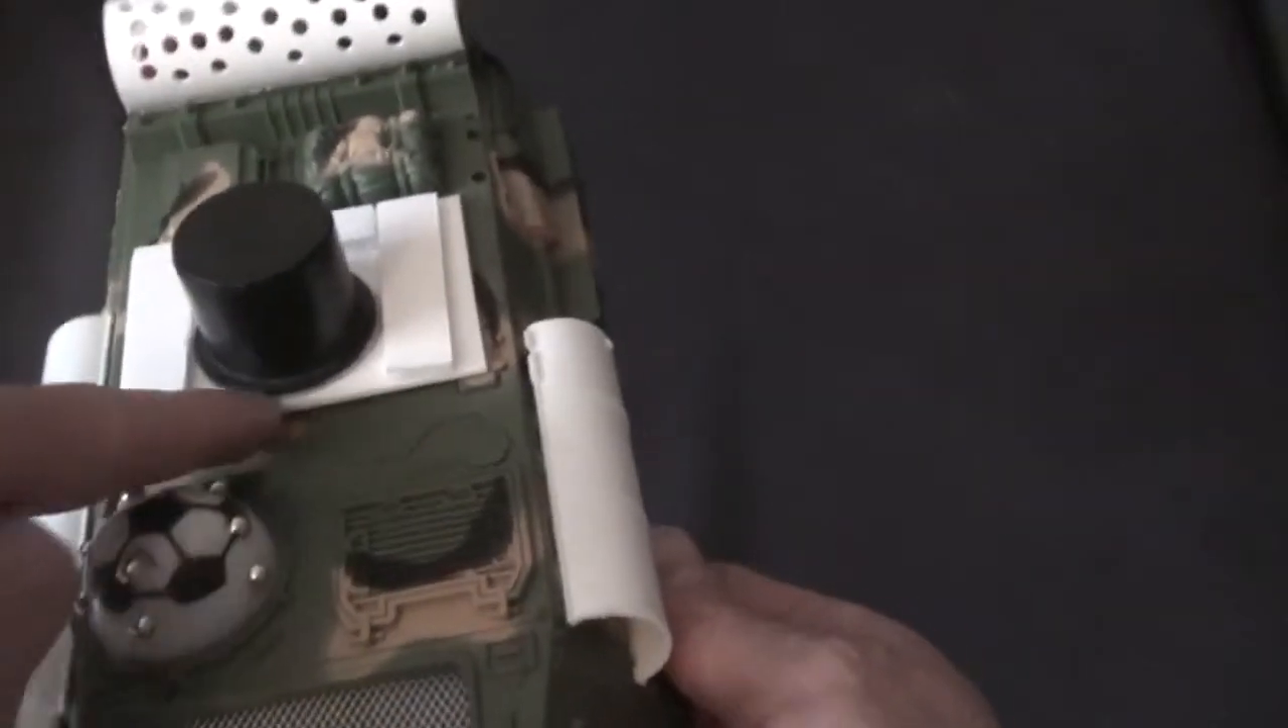Um, this plate here covers up where the turret went and onto that, um, I've, uh, attached a plug thing from B &Q.